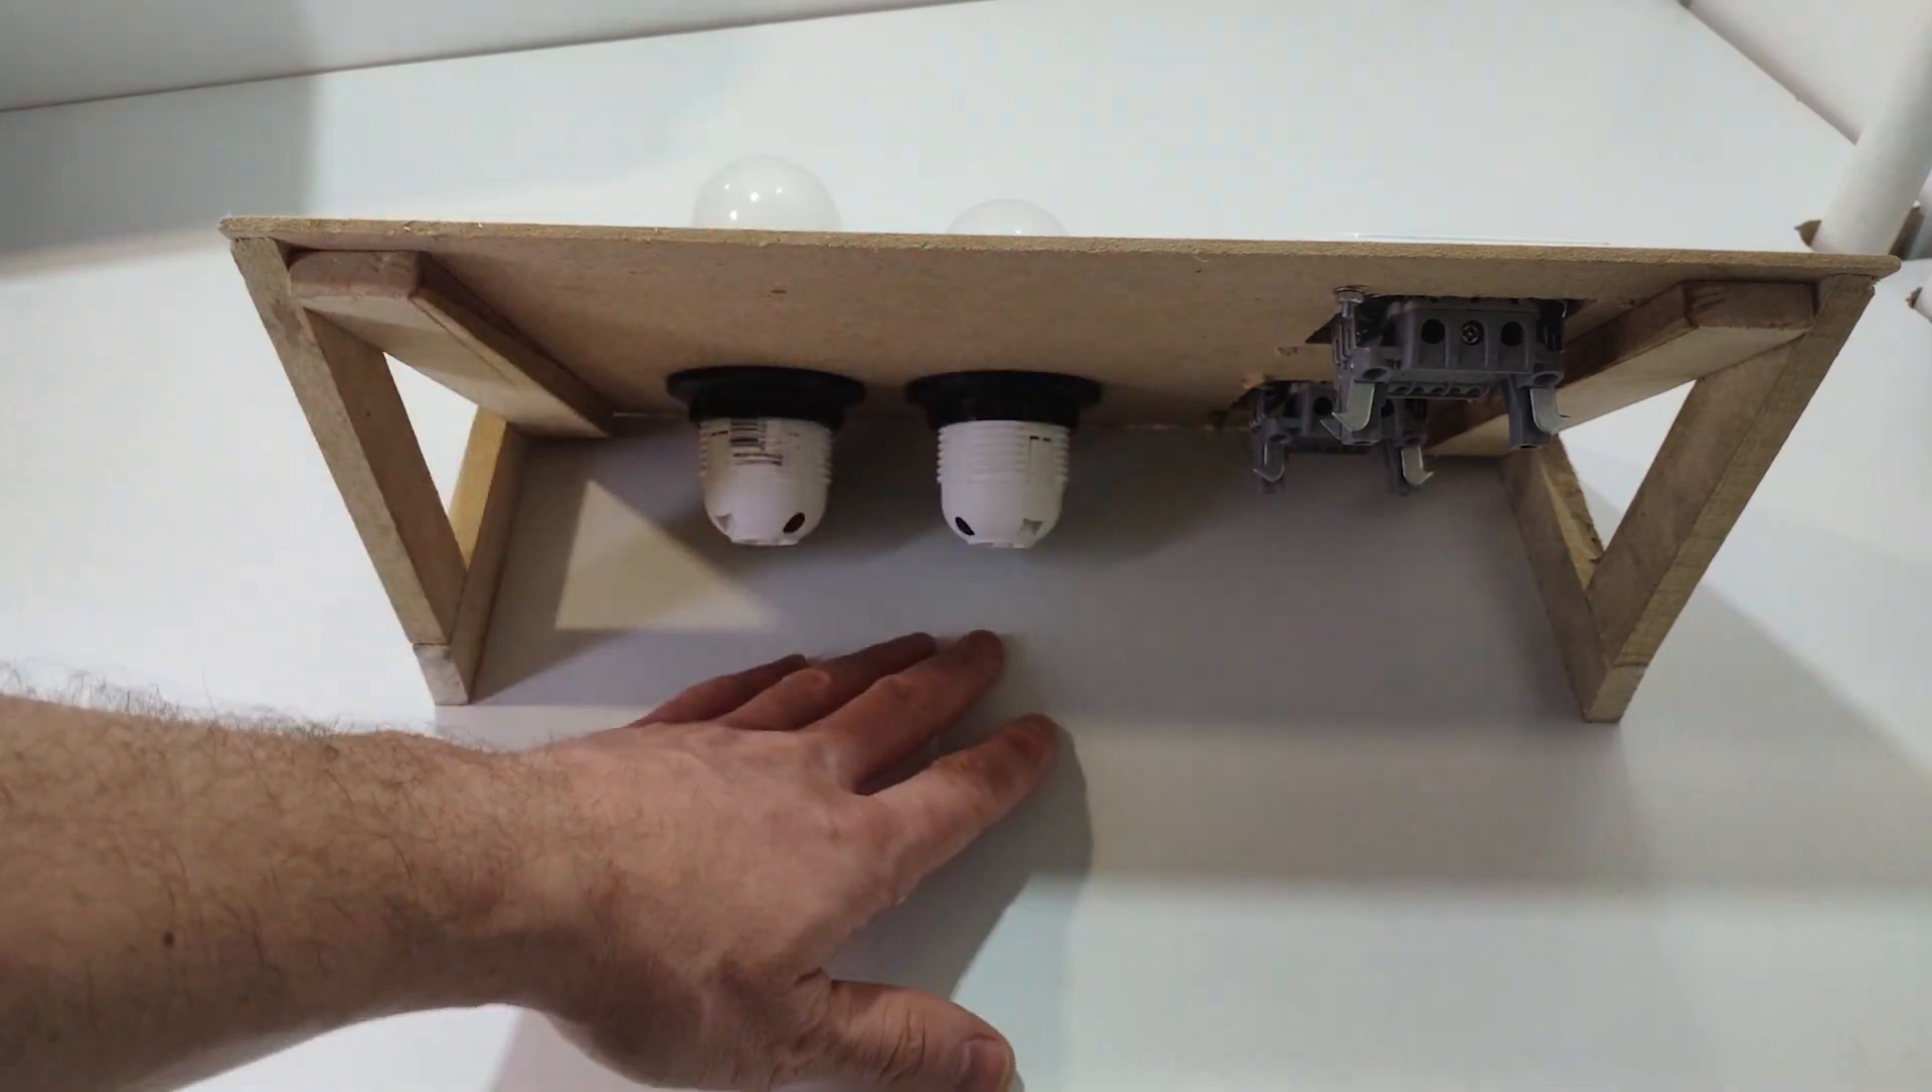Собрал вот такой вот стенд, установил два переключателя и два патрона с лампочками.